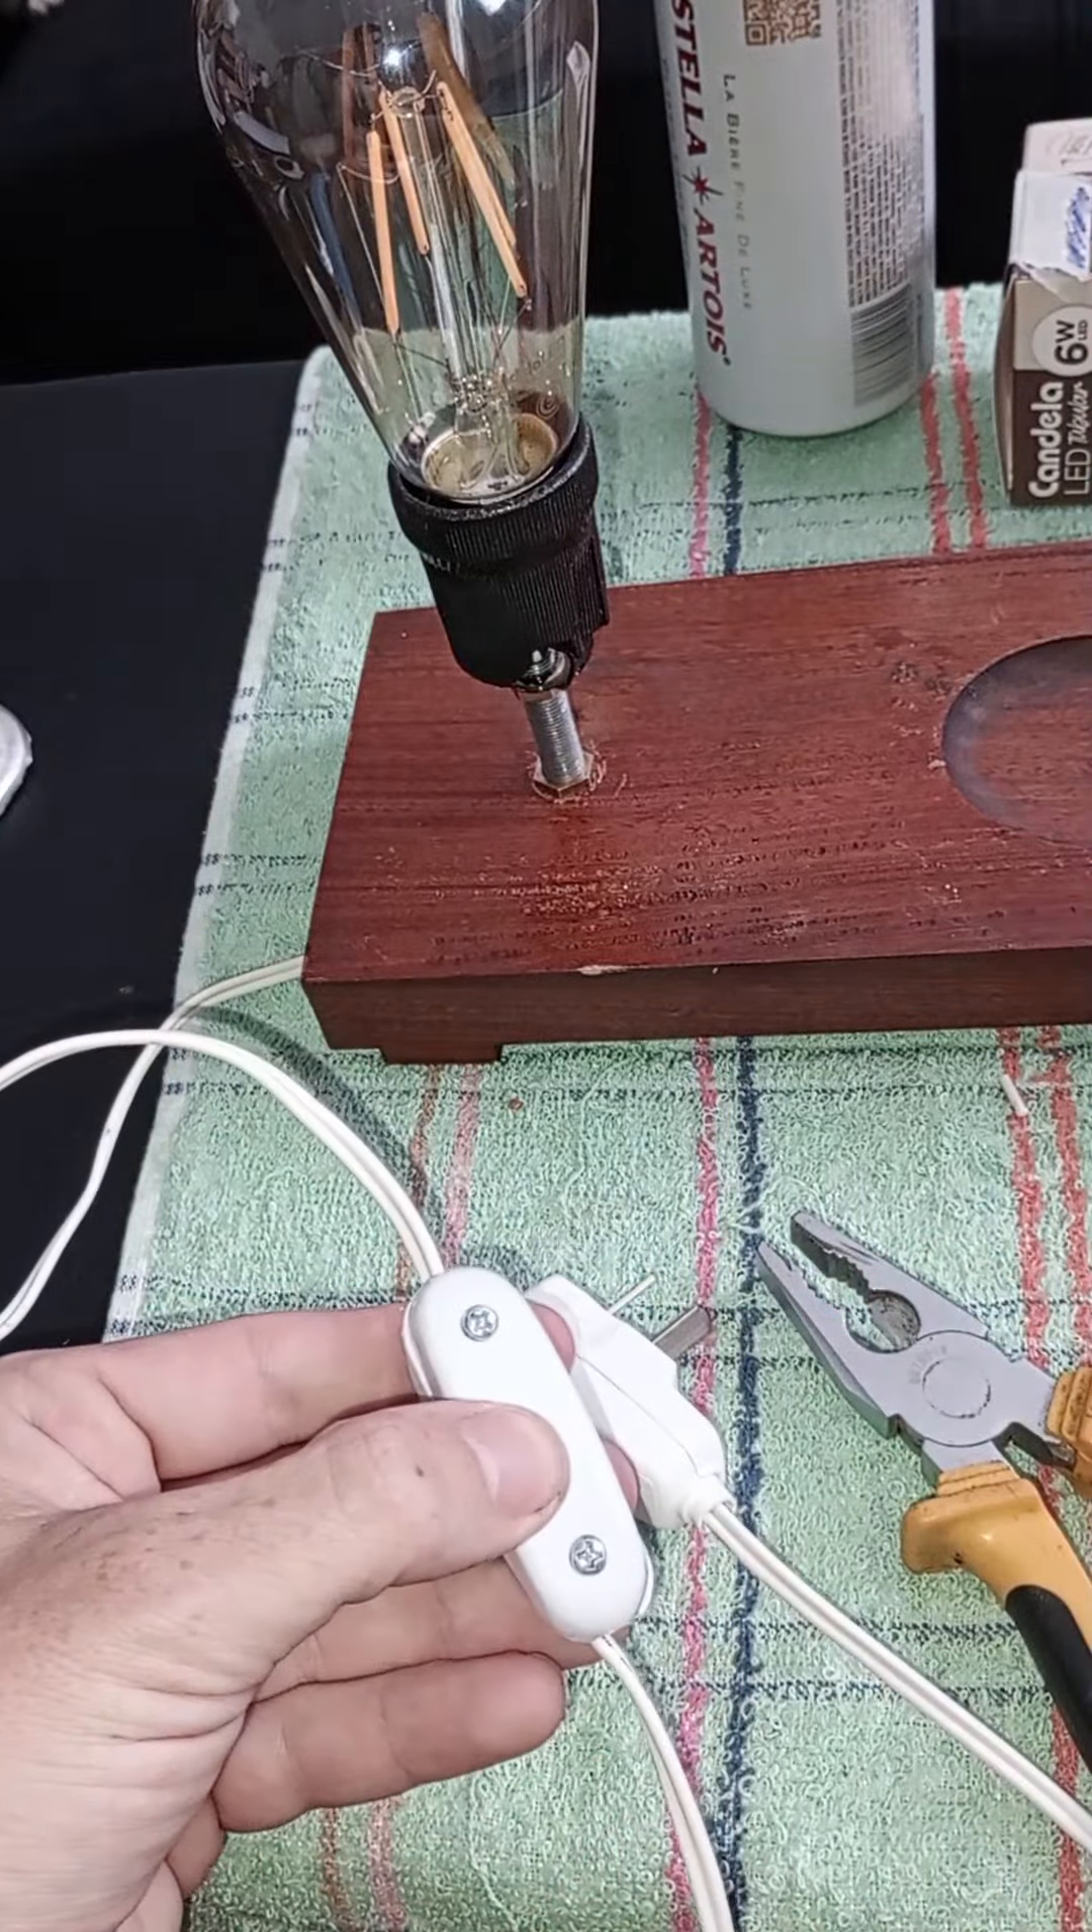Ya está armada la llavecita o el interruptor.